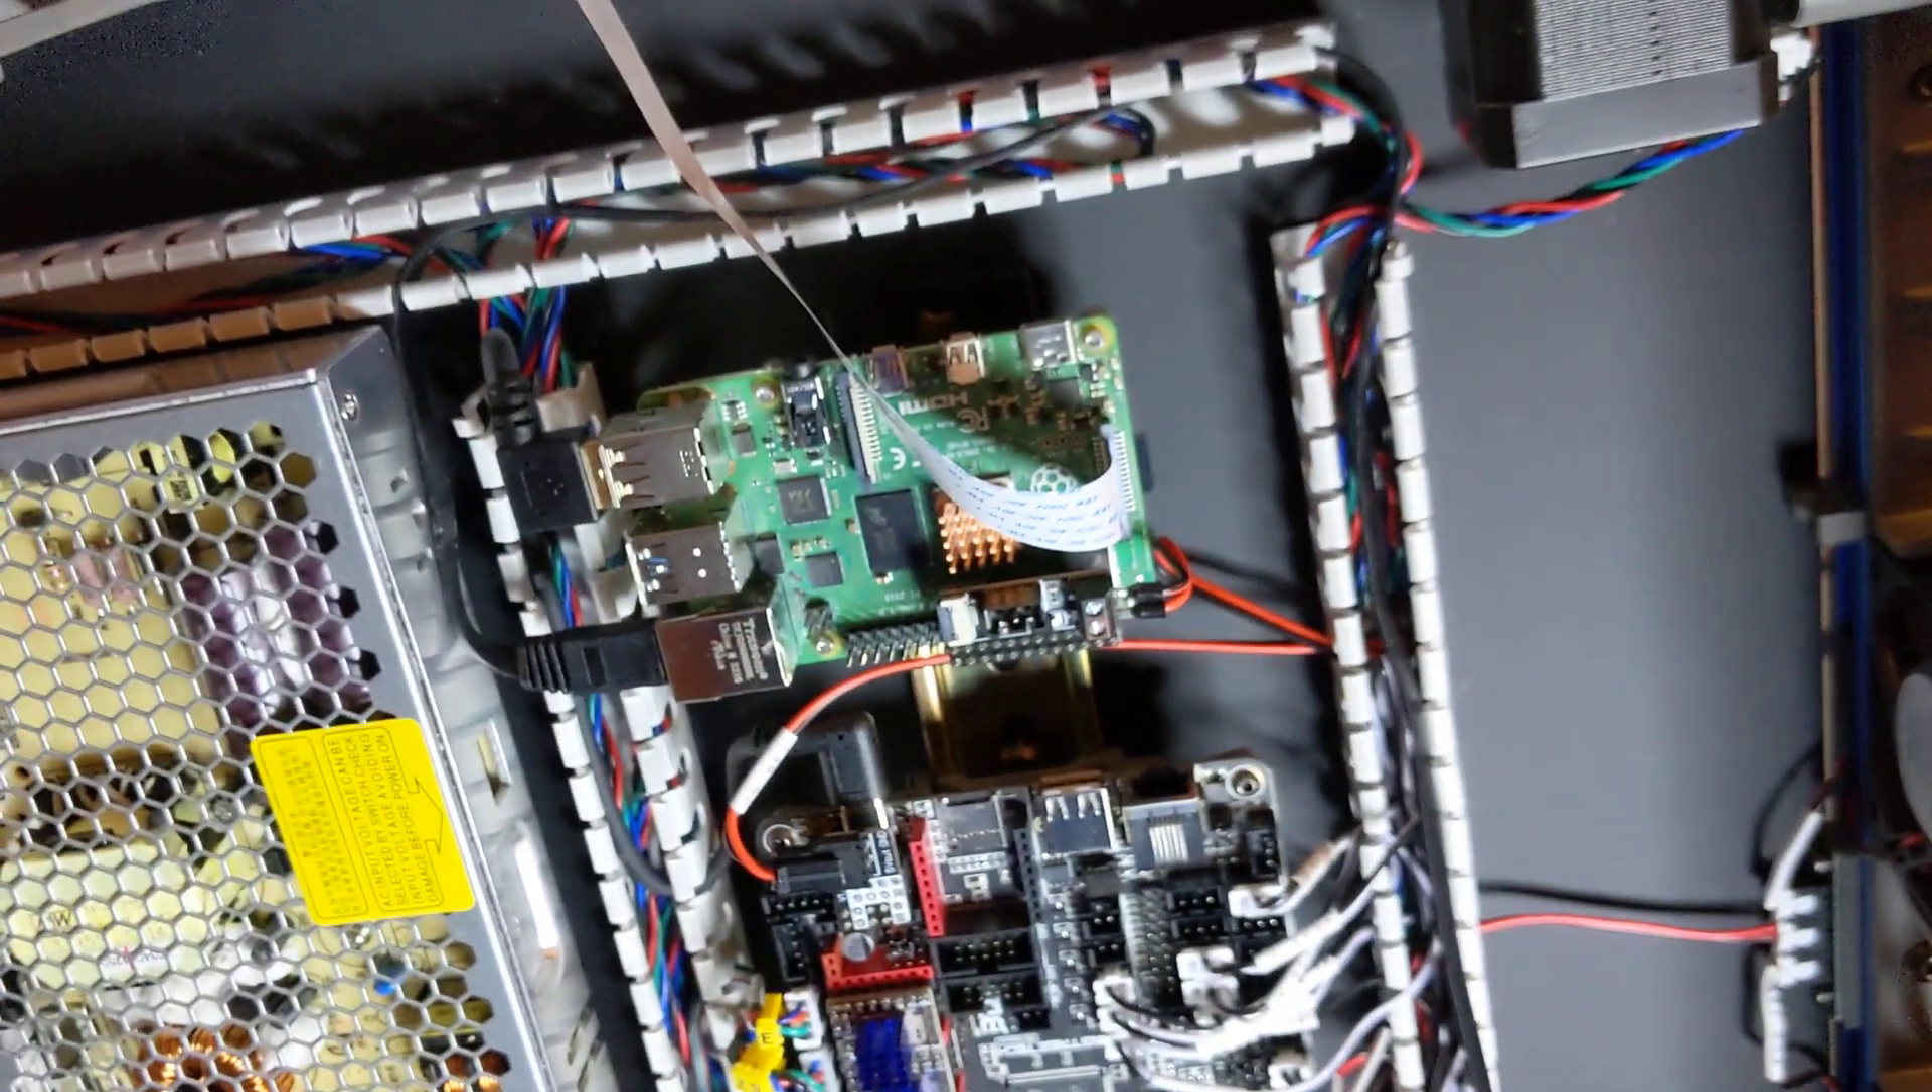I have not put the wire duct covers on.